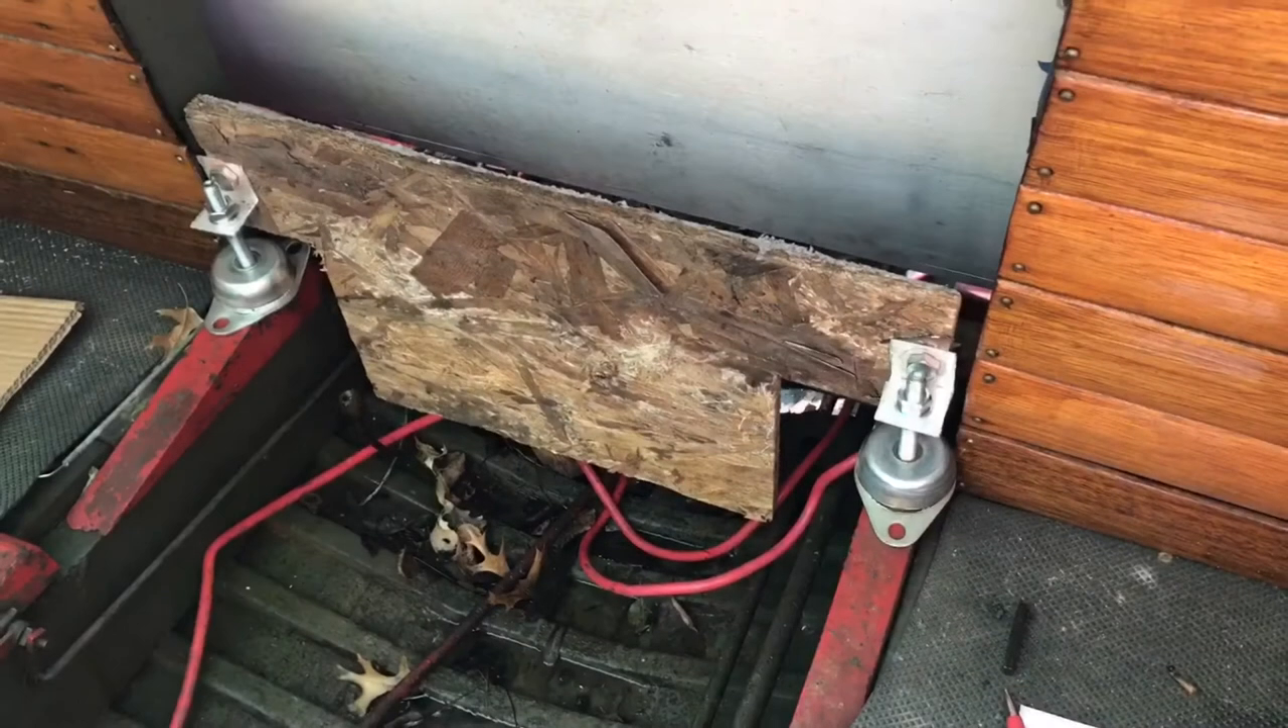The first motor mount mock -up is in place.